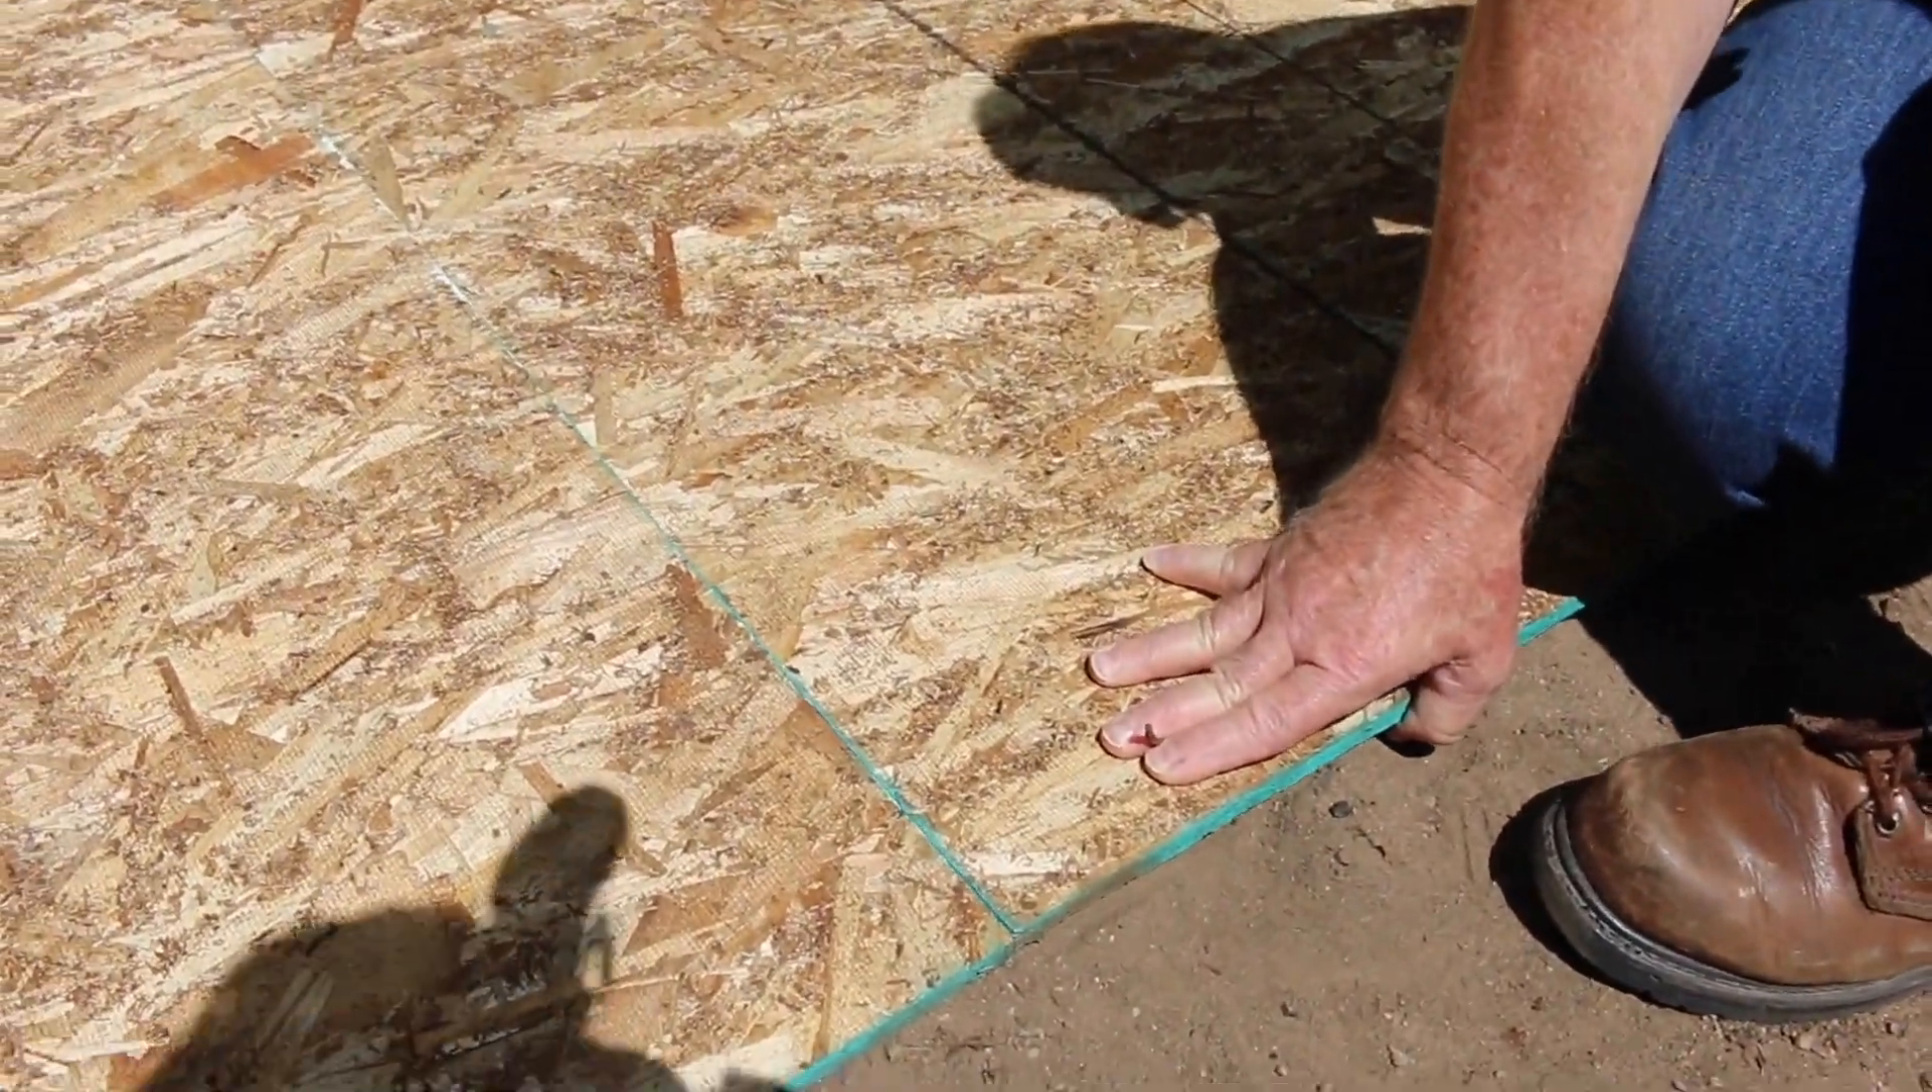As you can see they're budded right now. We don't want this.